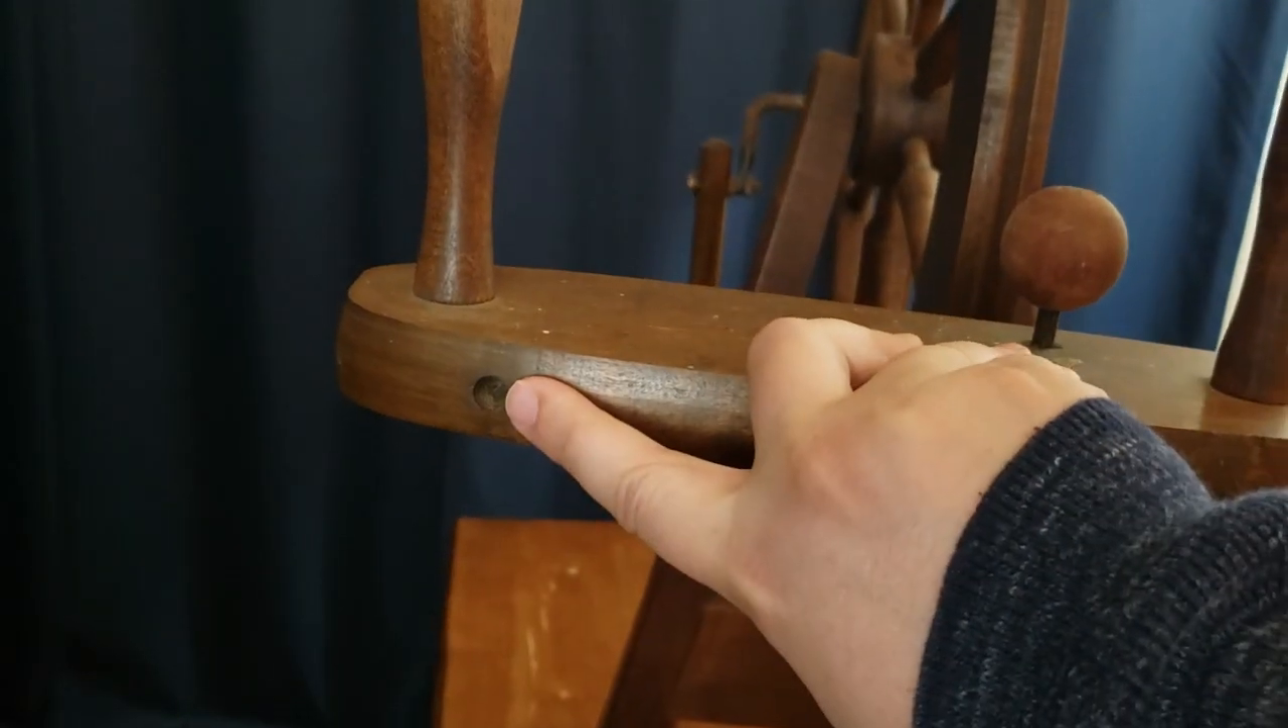This is a flyer lead or scotch tension wheel, and there should be a knob that goes in this hole right here.